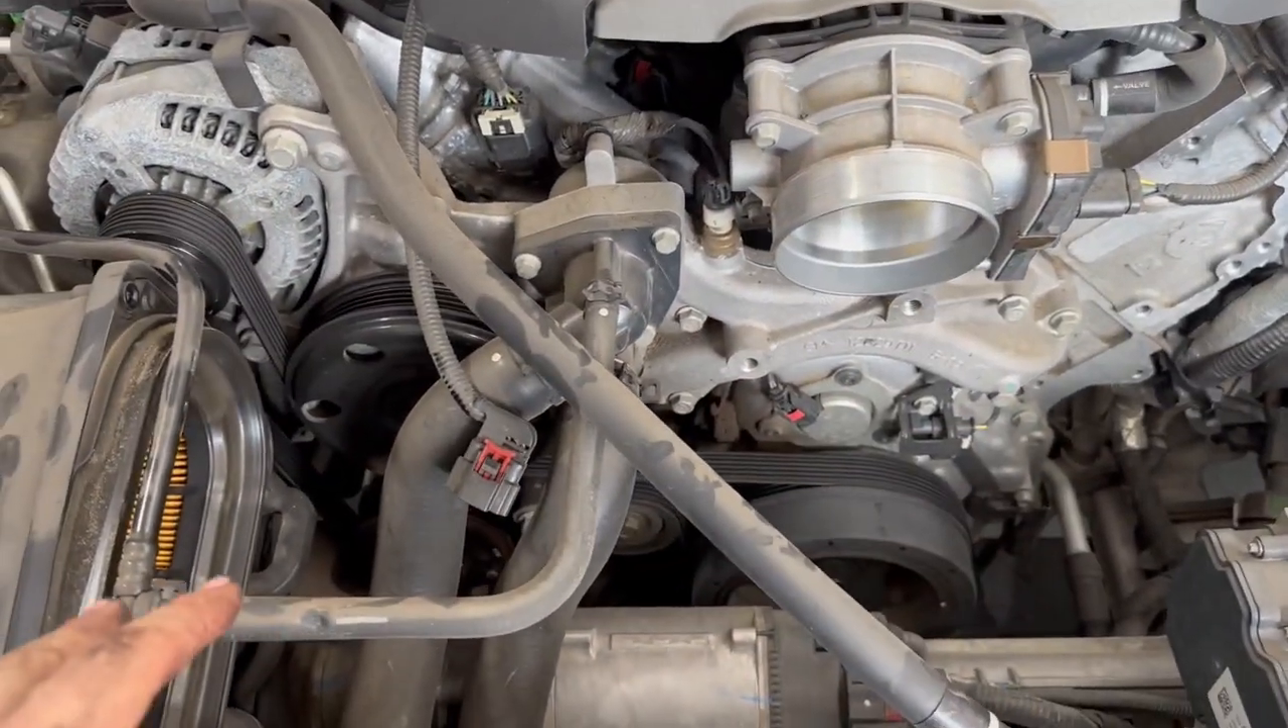Alright, so we've got our stock intake off here.